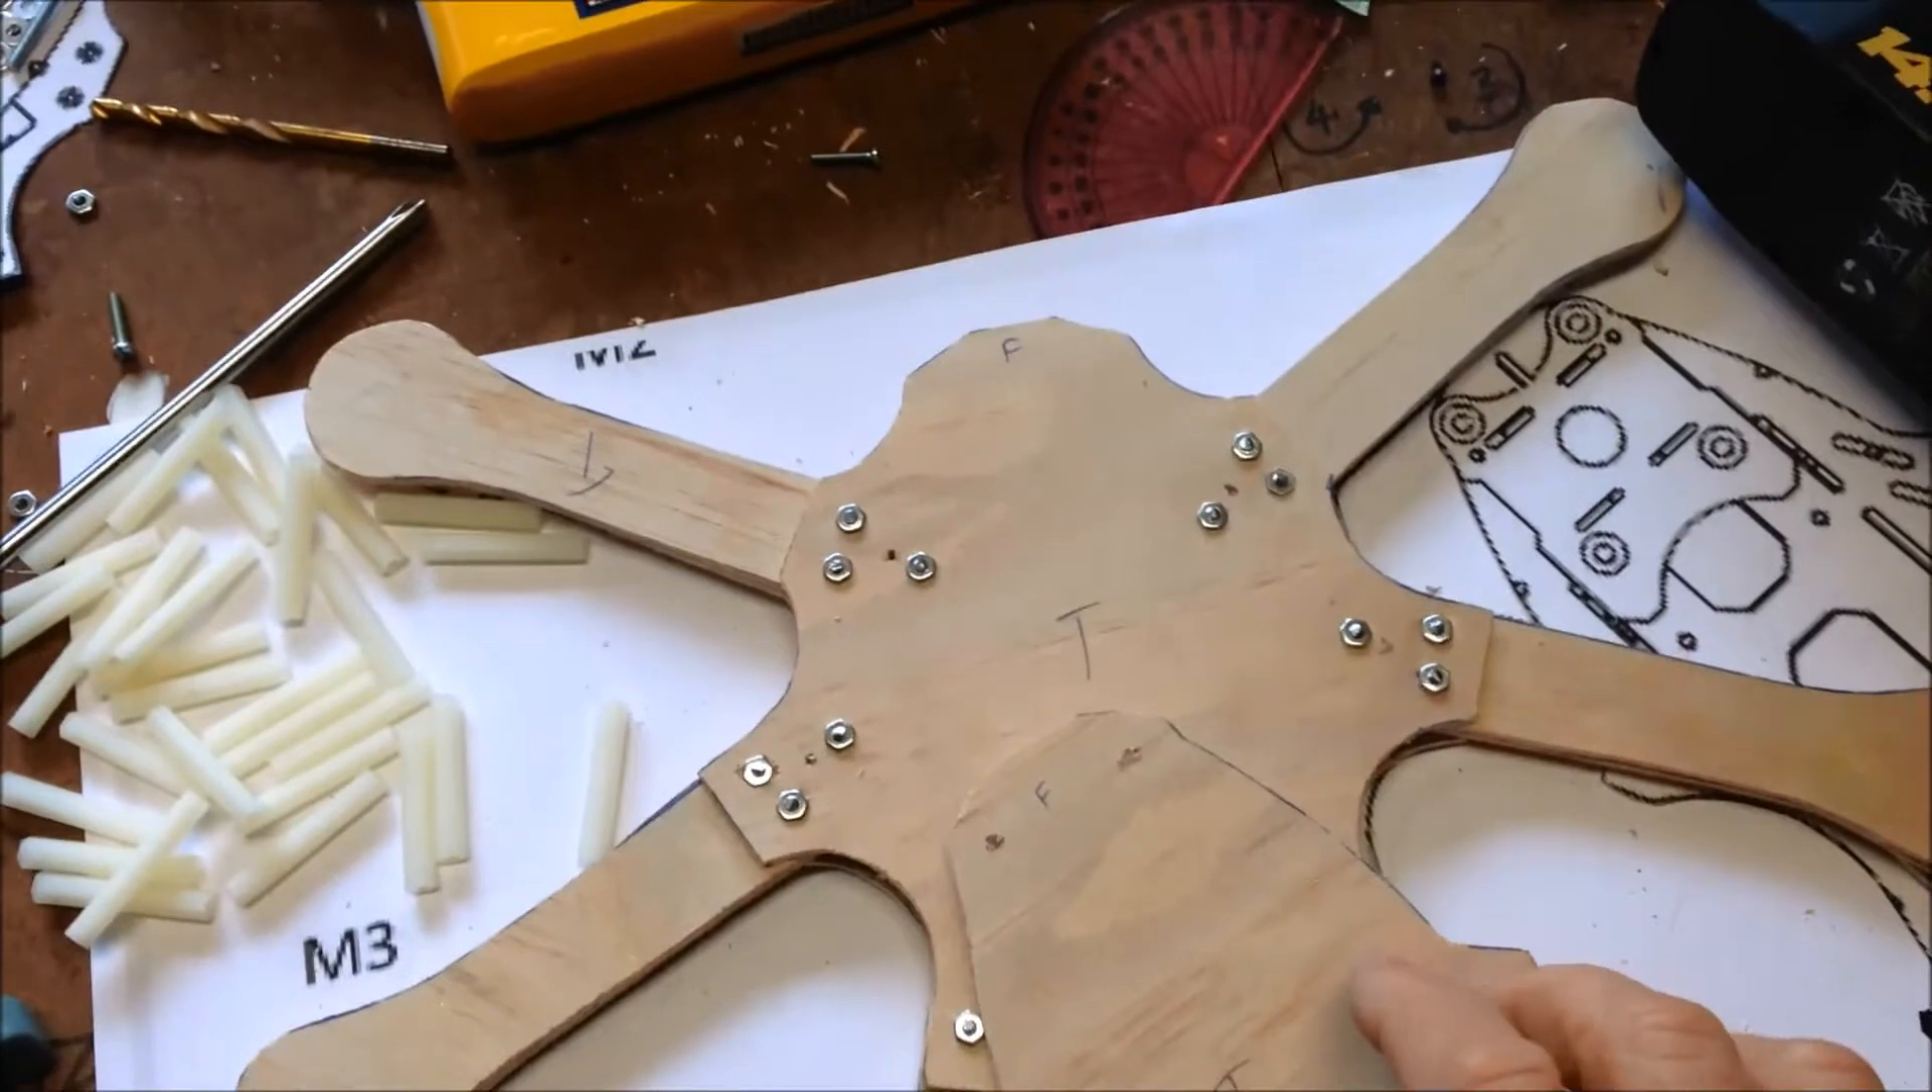I have now screwed the motor arms on.